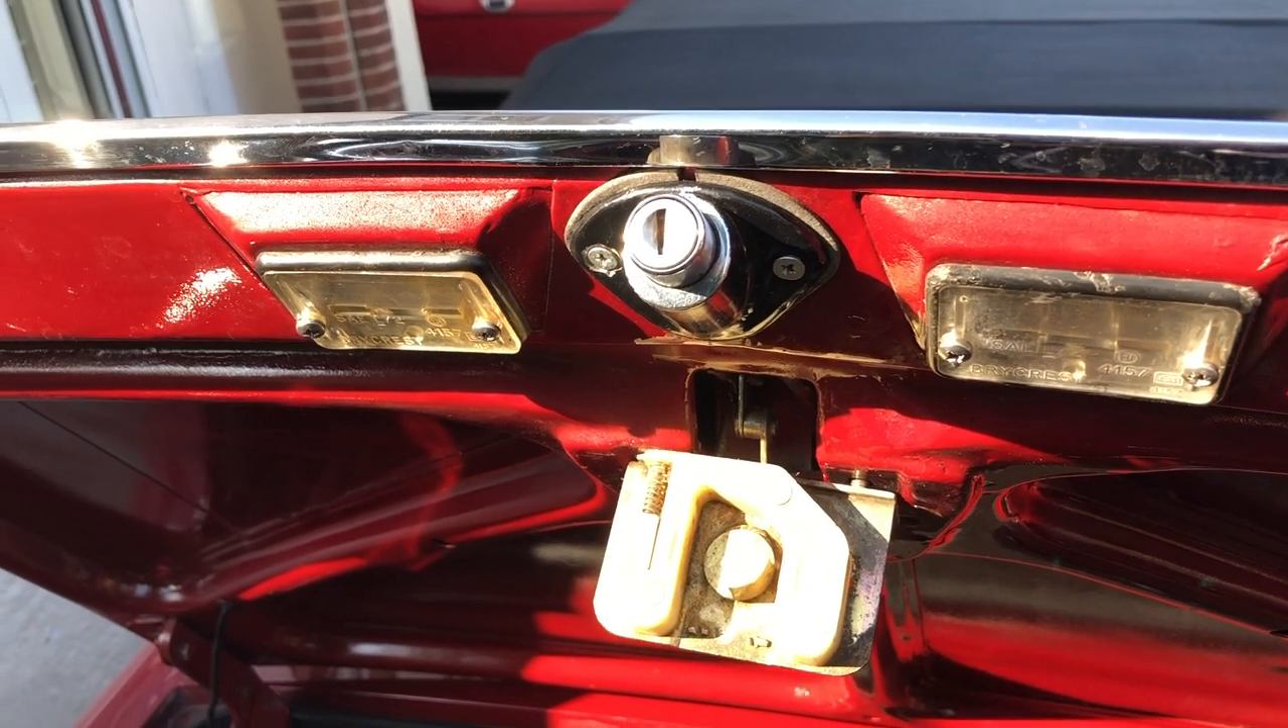Now we've got the boot lock back in place it's all connected back up you can see the two screws here holding it to the decking of the boot.